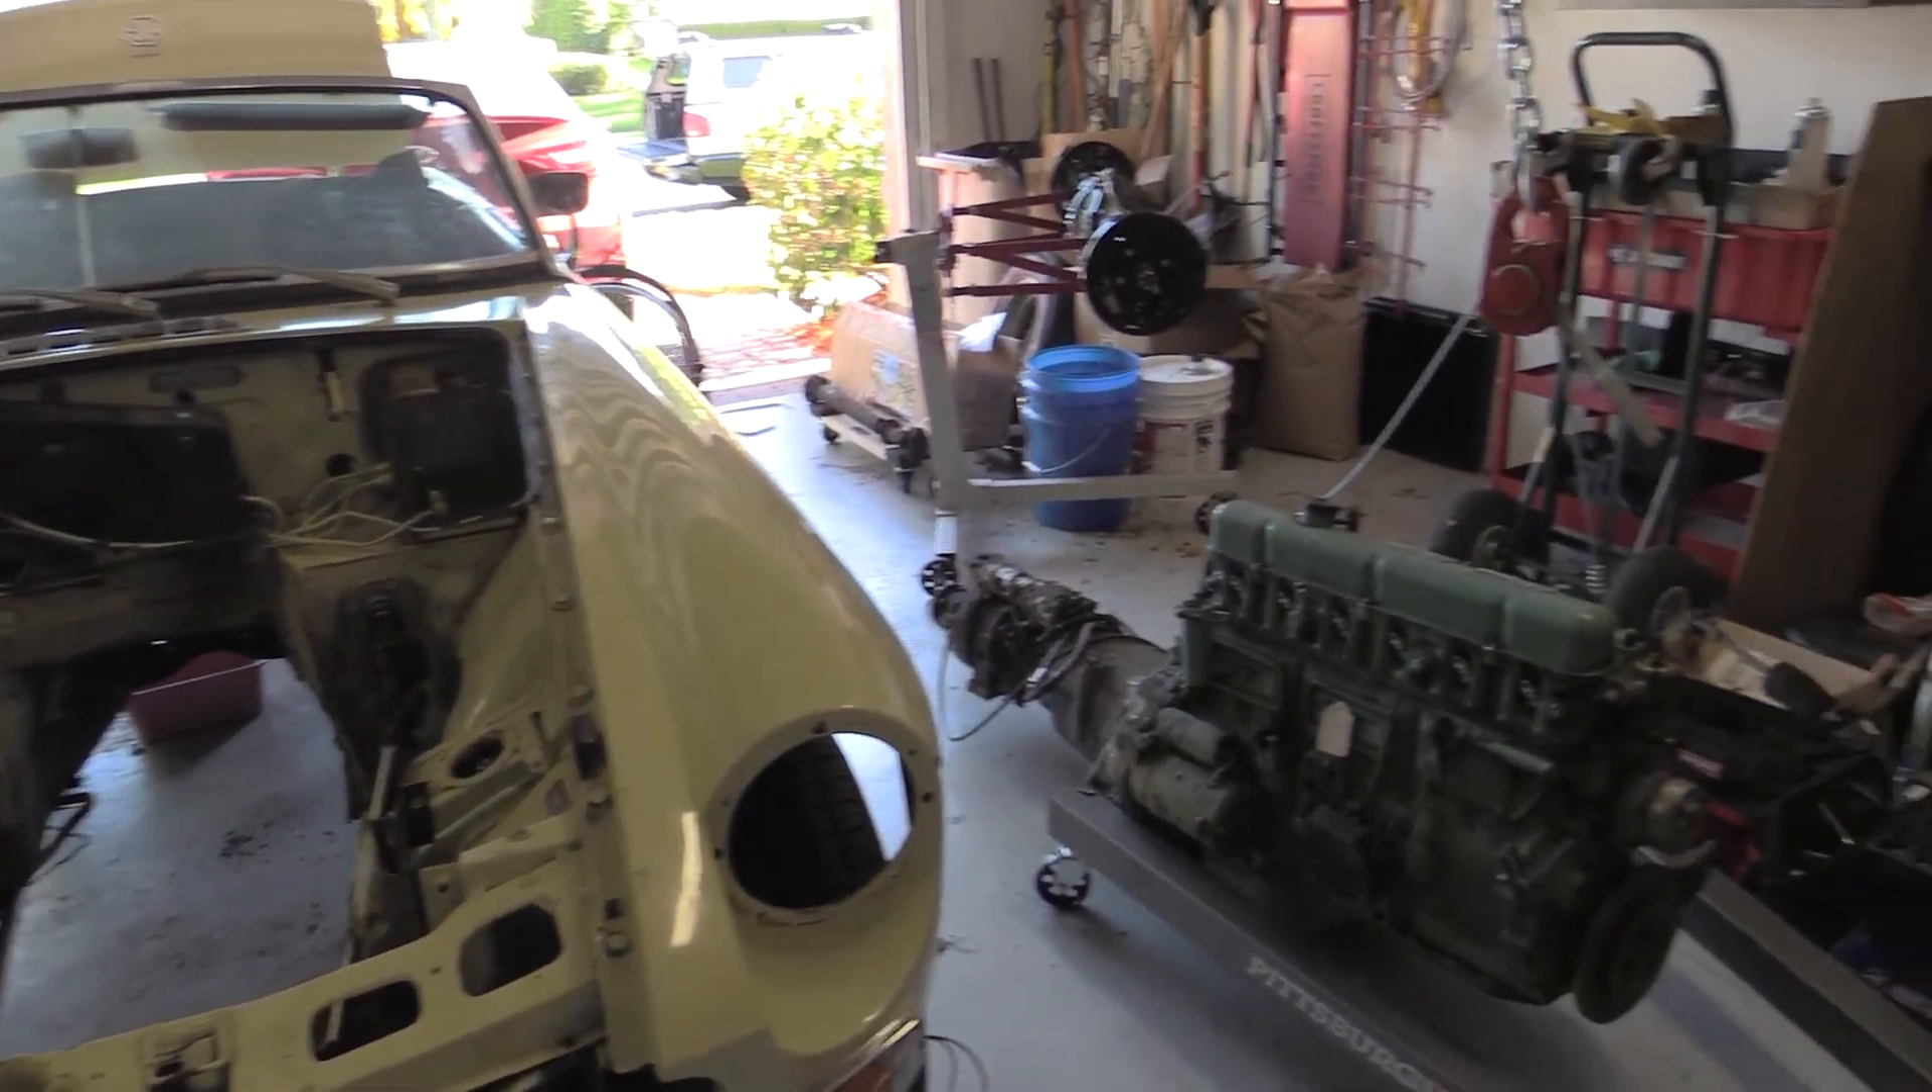Well, there we have the engine out.